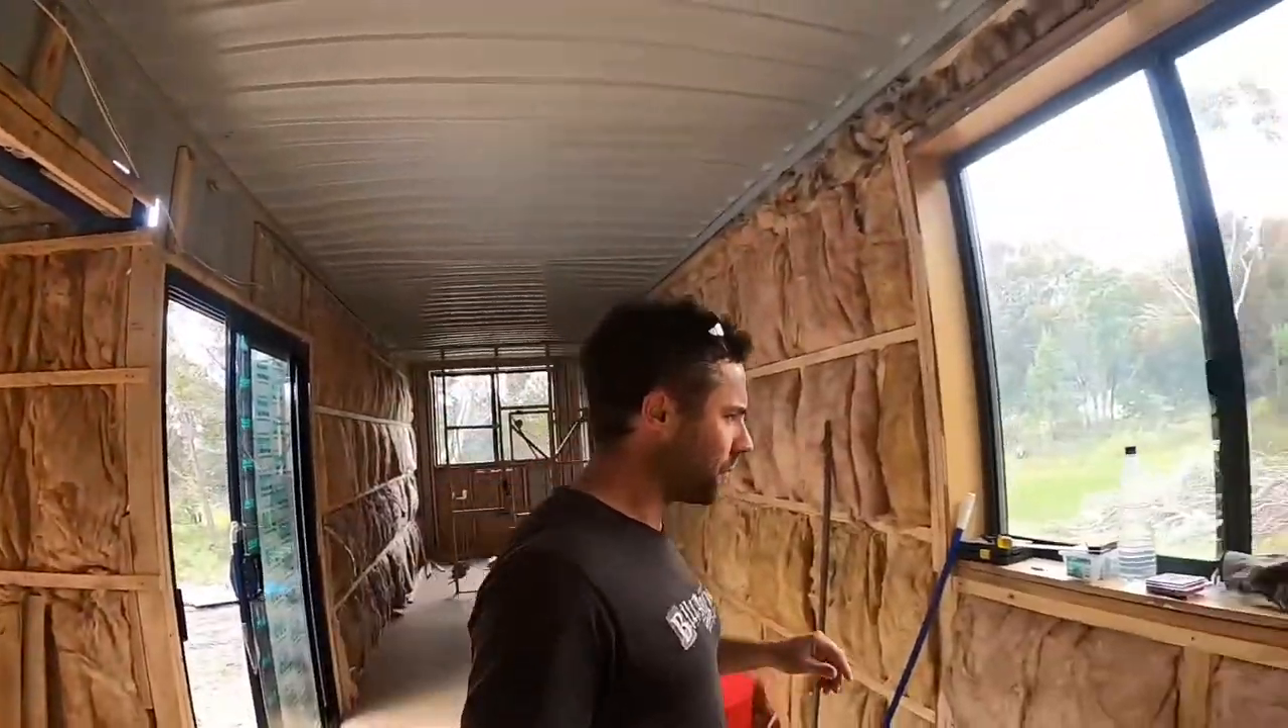As you can see i've installed the windows as well since last episode.